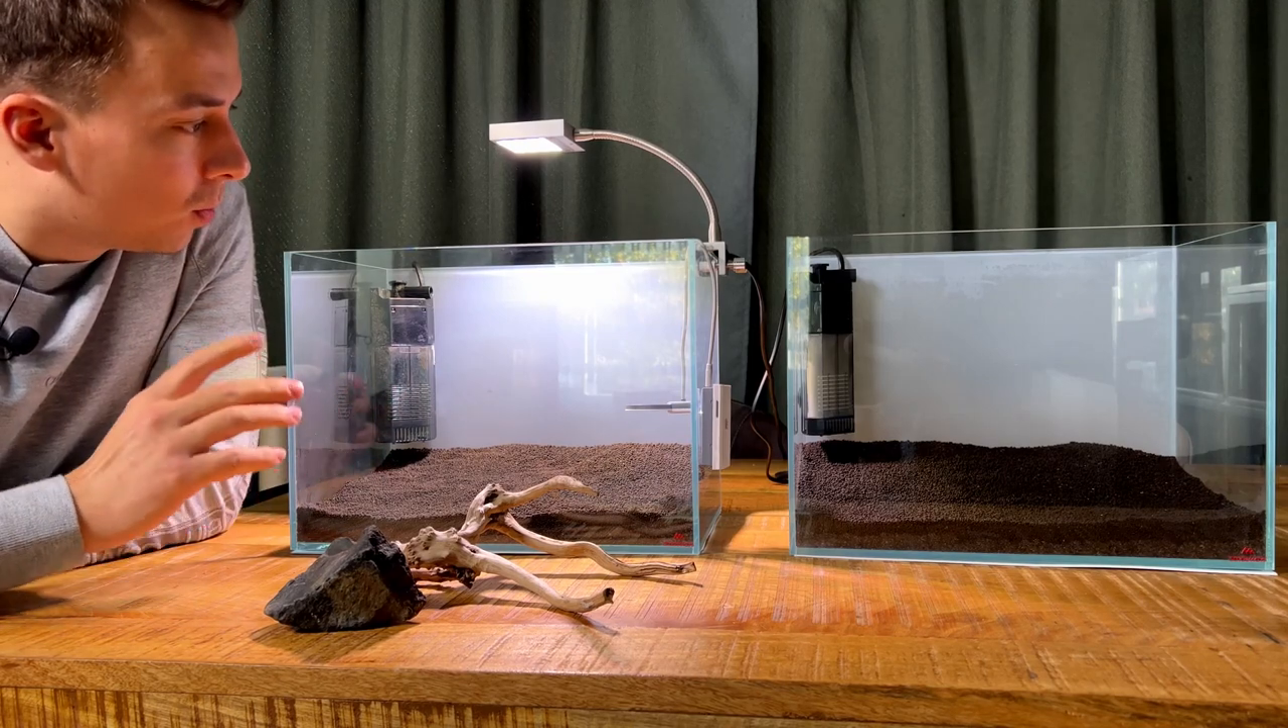Substrate layer is all done i've also already placed in the filters.